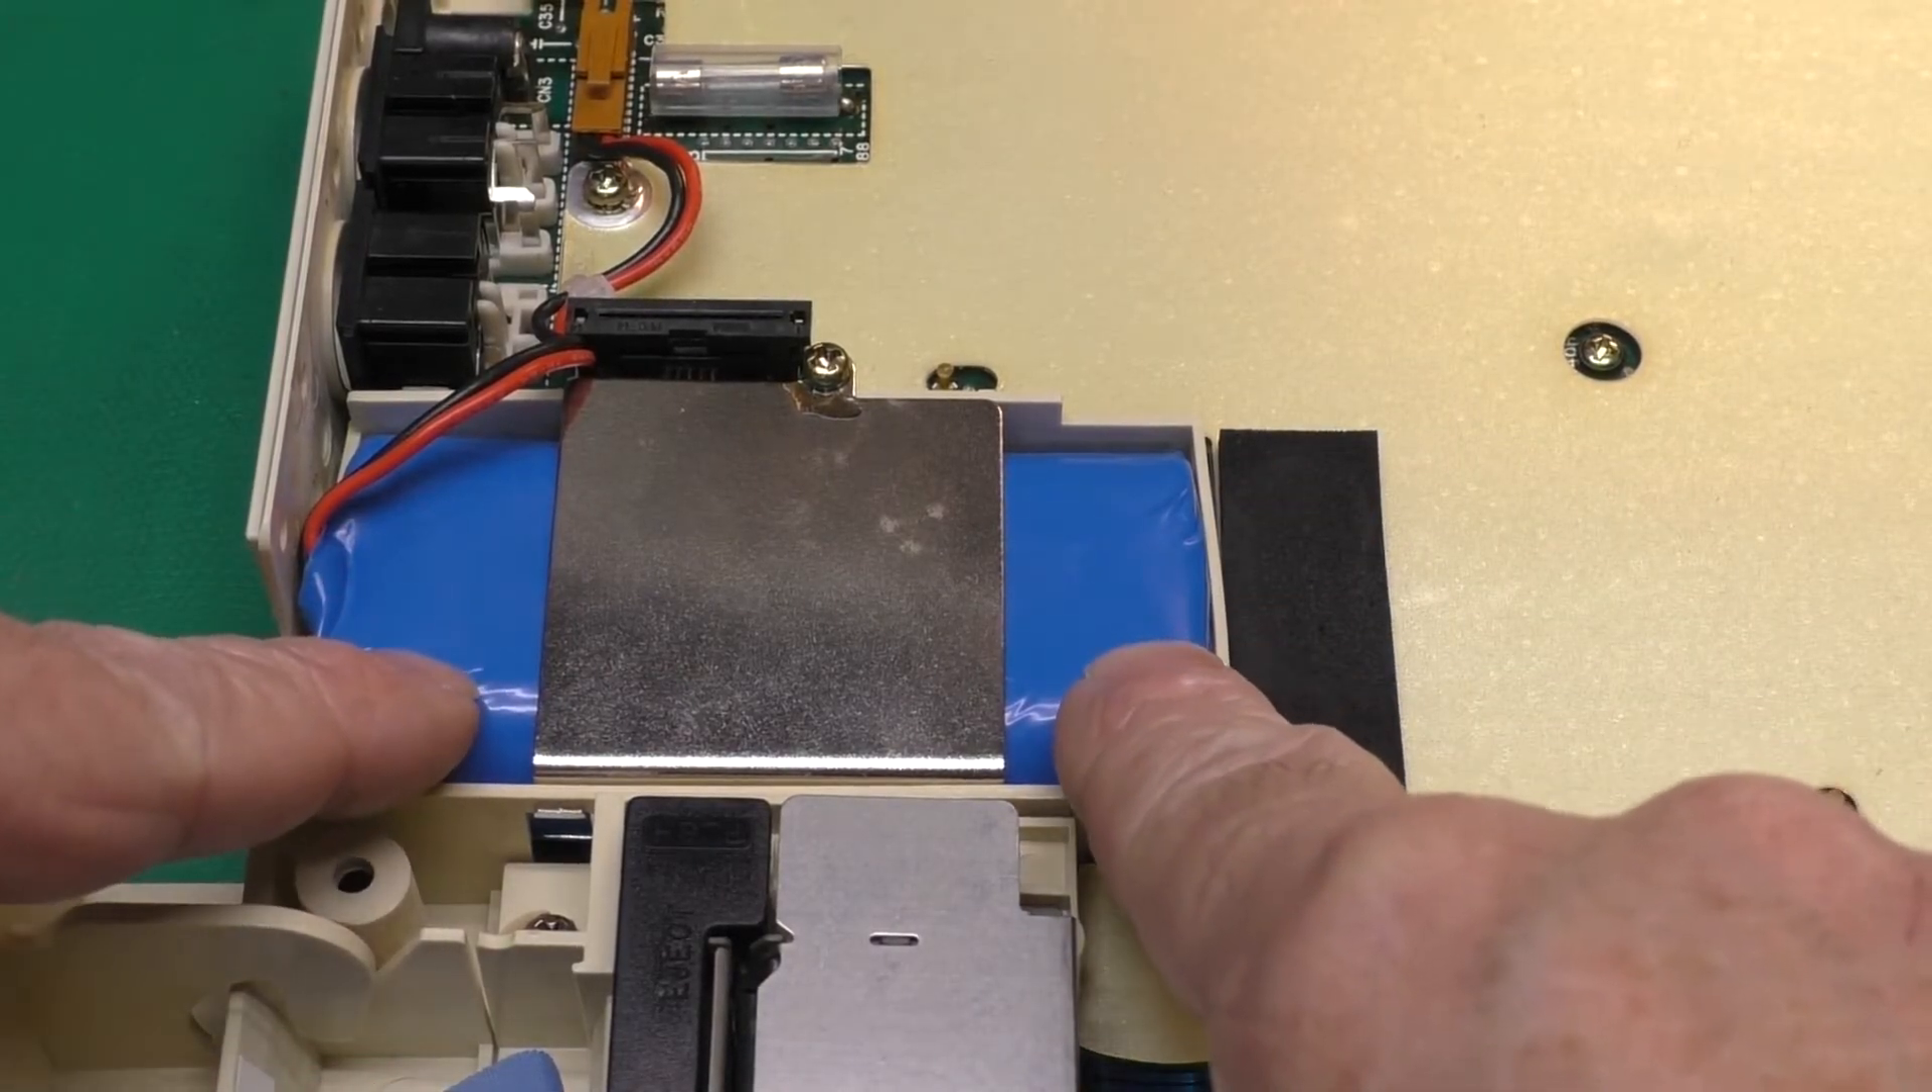Well, we've got our new pack installed in the HX20.